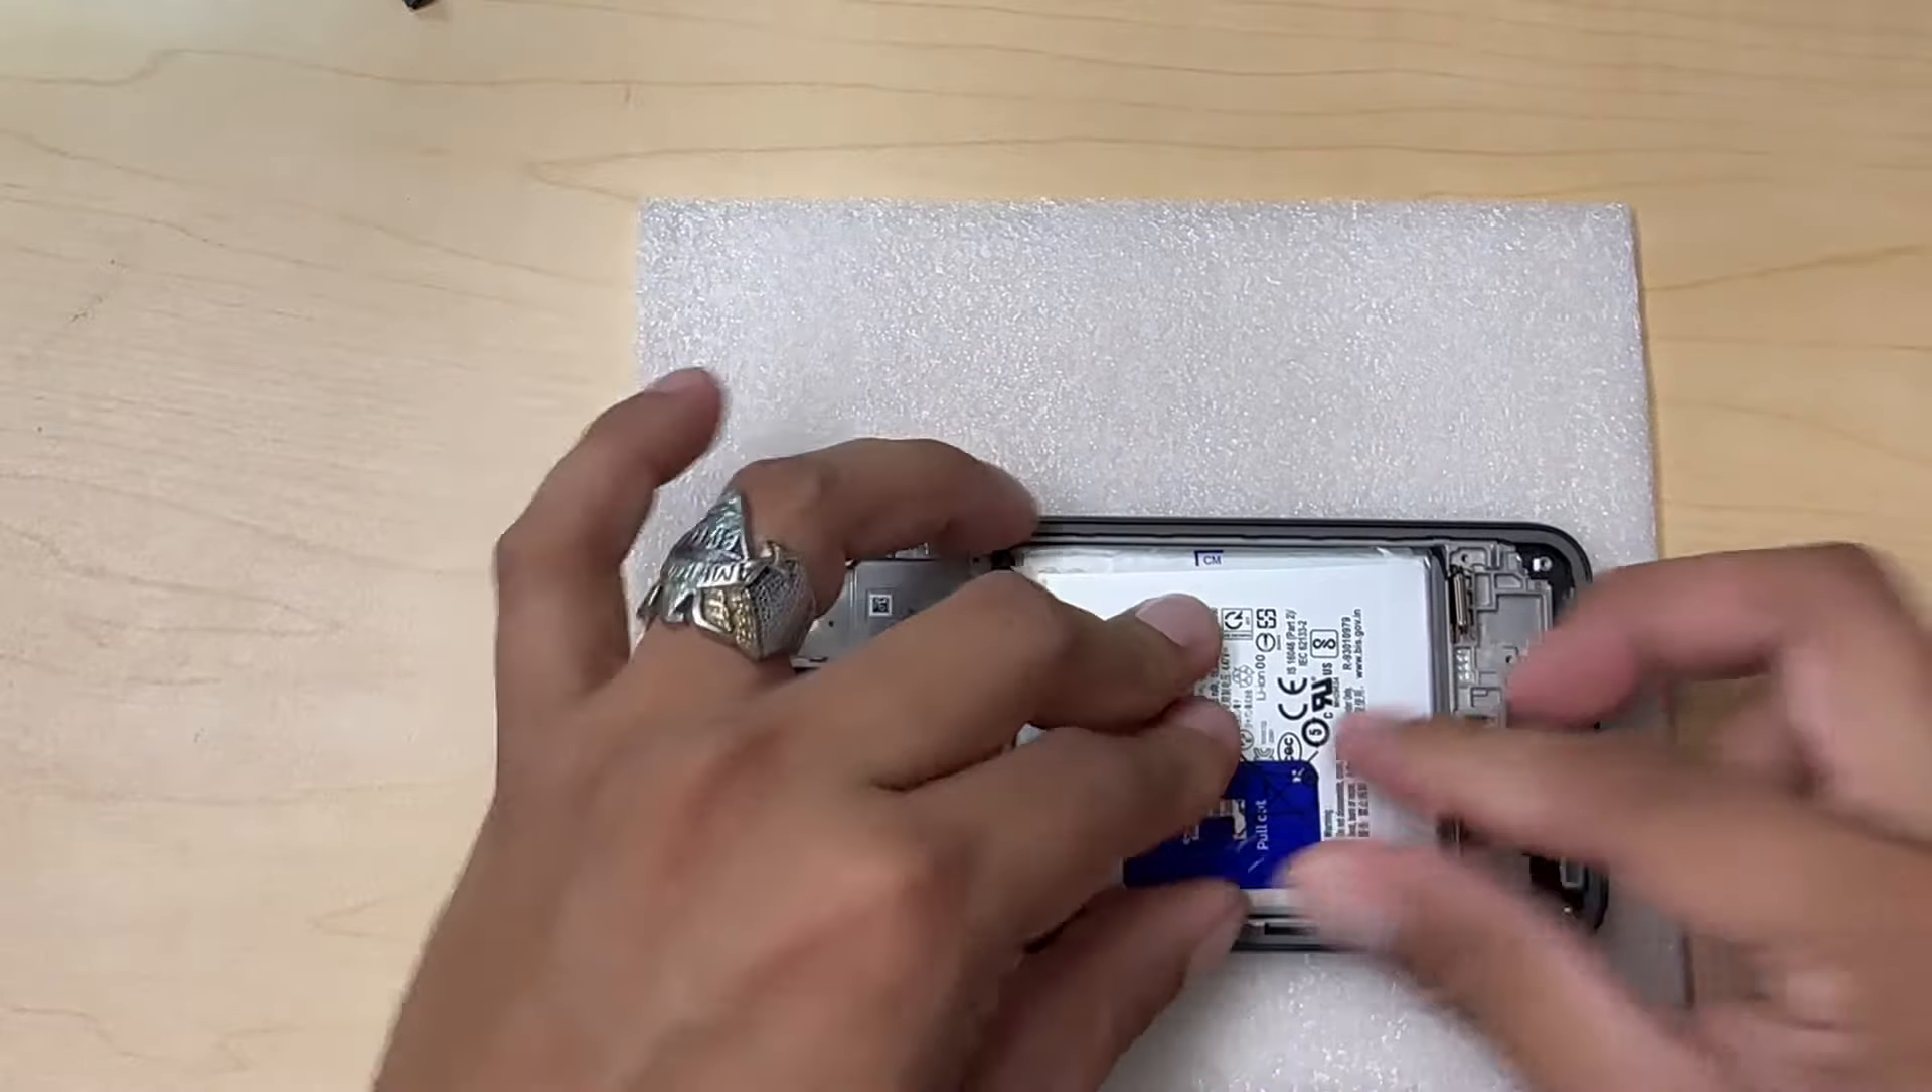And we have our new battery i mean our old our battery installed in the new housing and it's looking just like so.